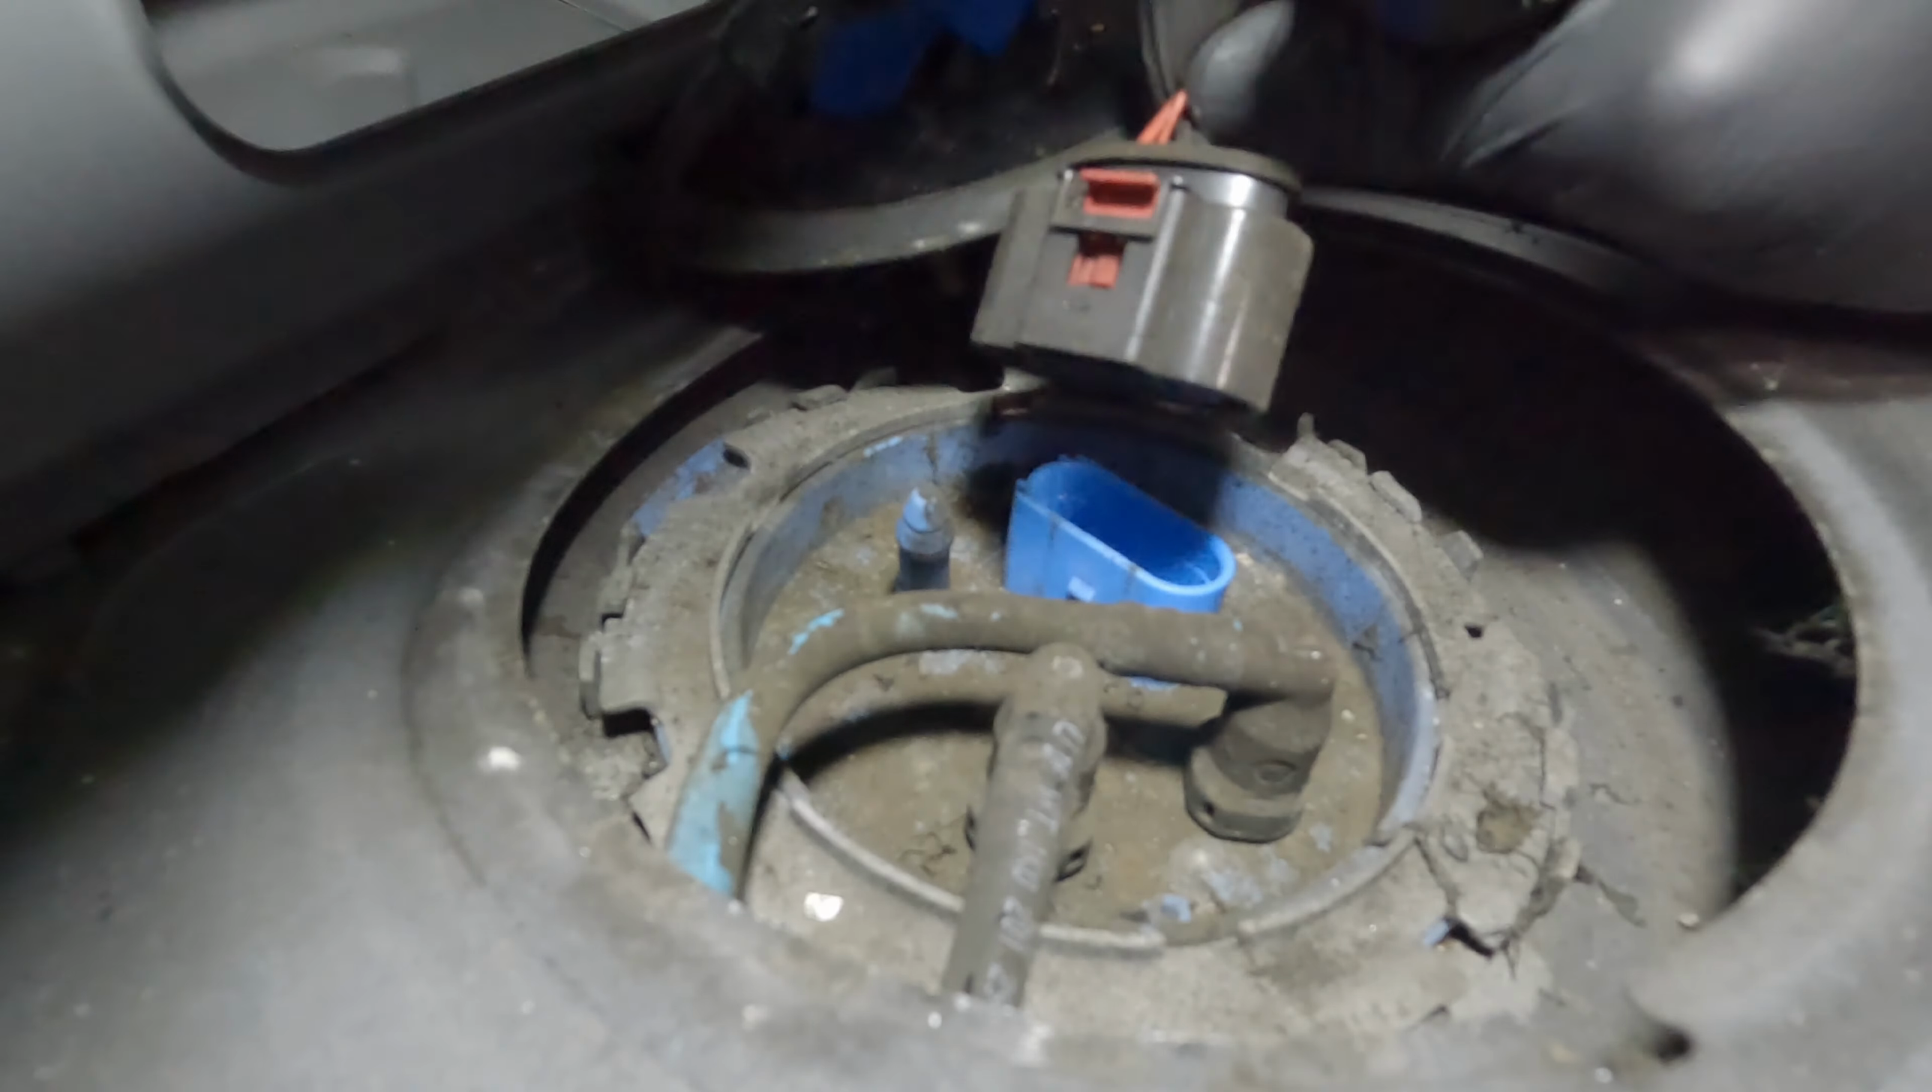With that cover out of the way, you'll be able to see the top of the low-pressure fuel pump and the other end of the wiring that comes from the module that plugs into it.